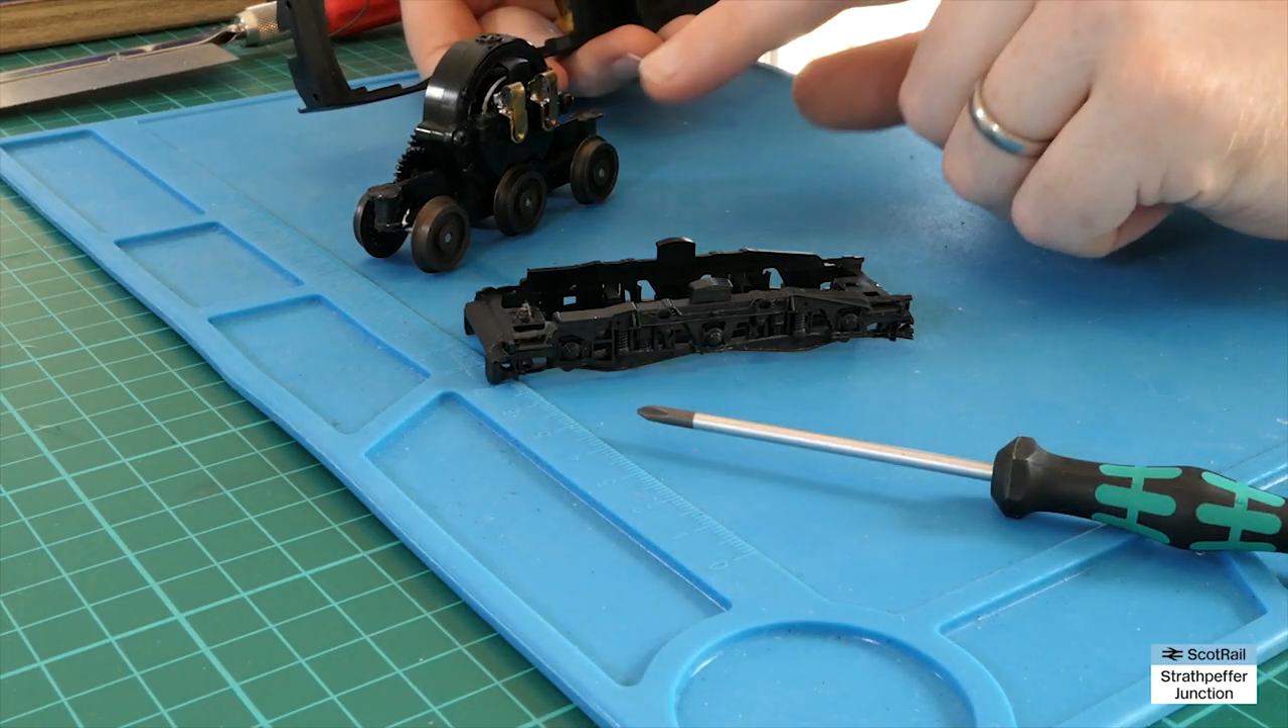So that's the the bogey out and partly disassembled.